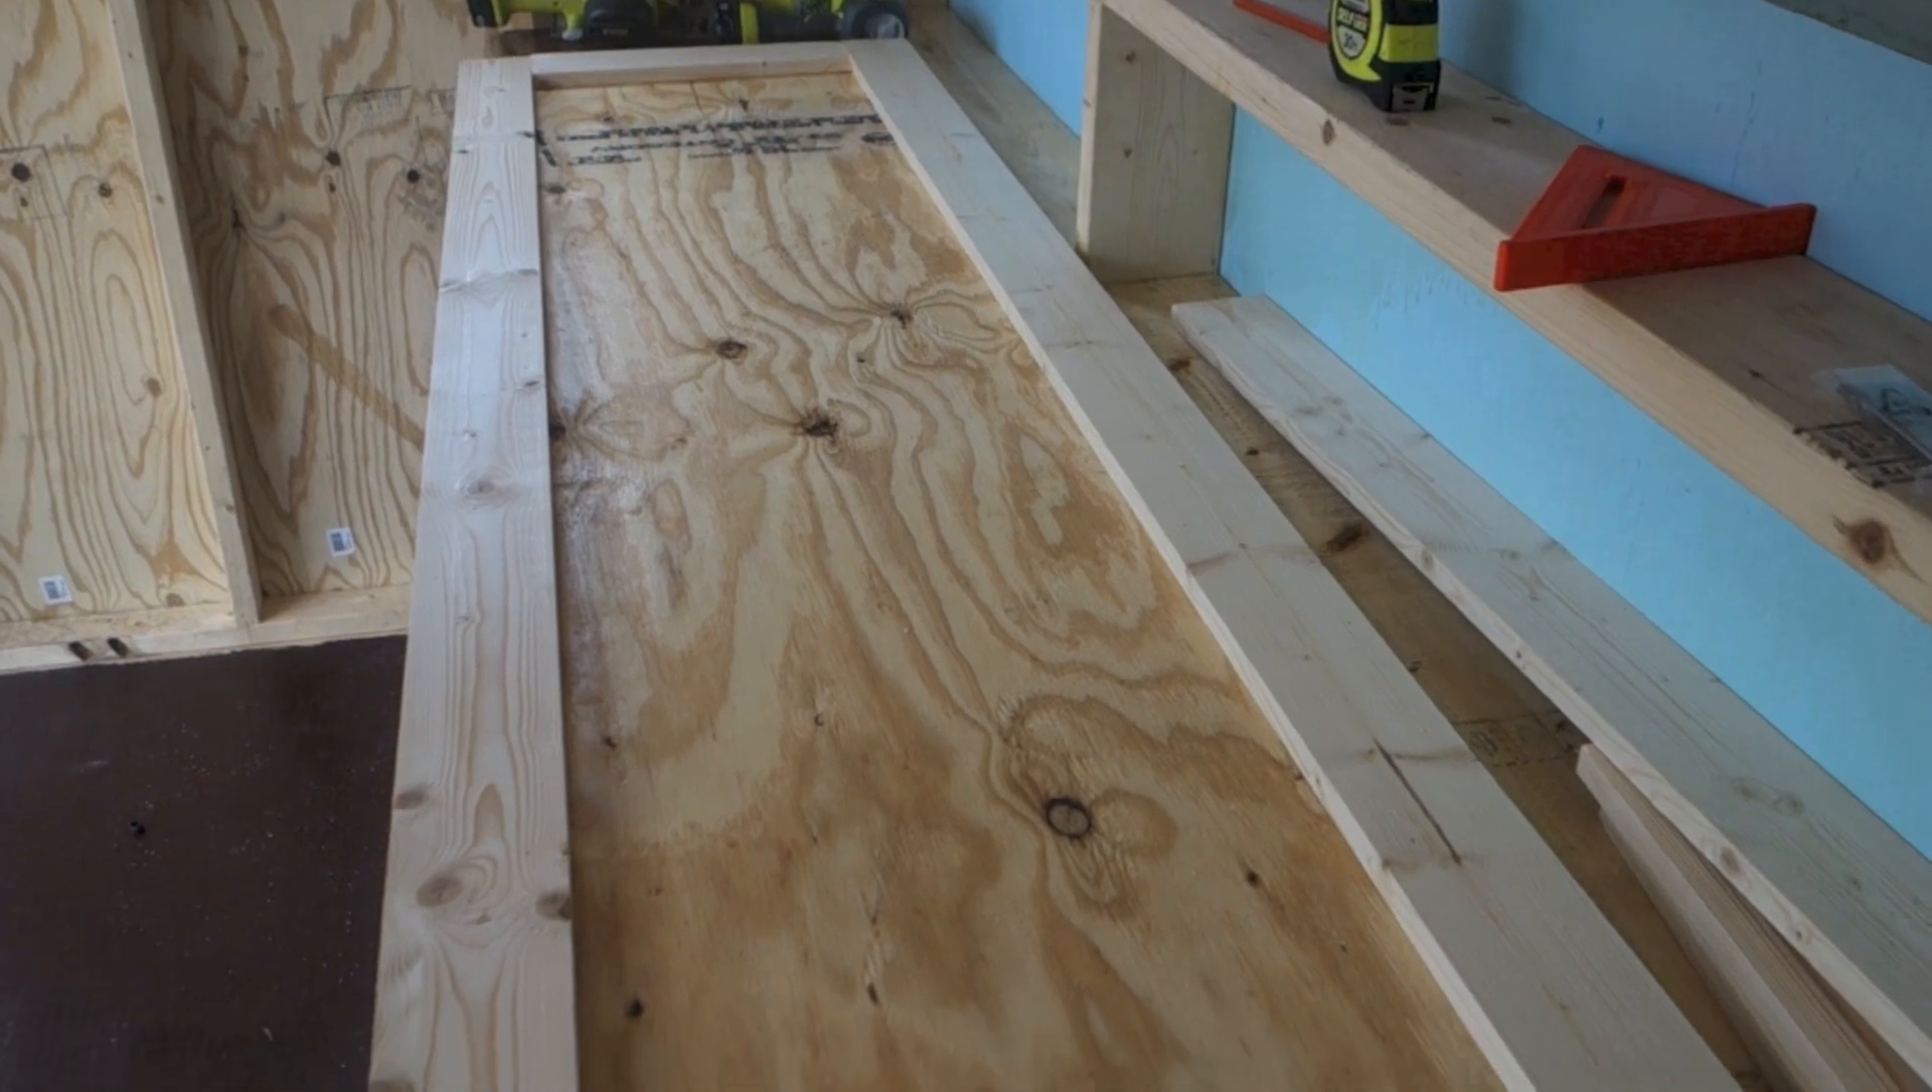Okay we got the door trimmed out.